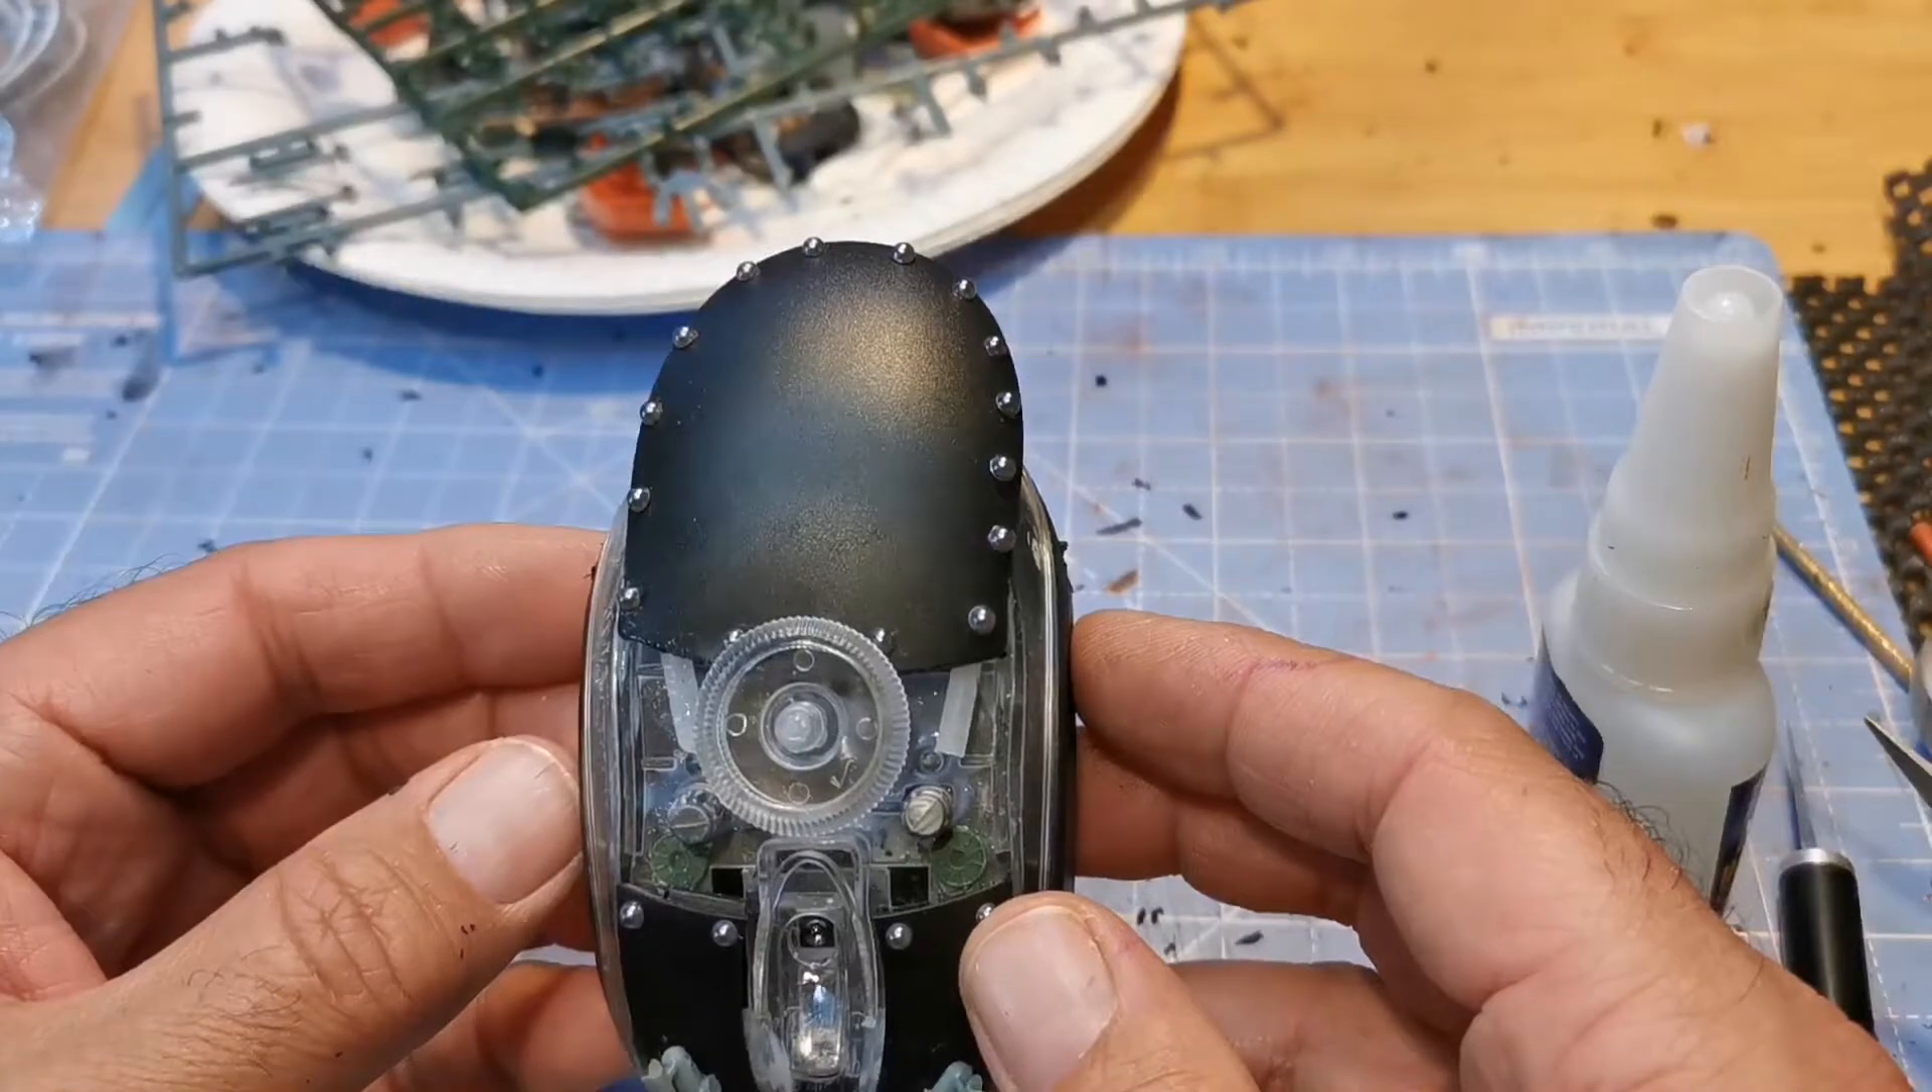I just added some sticky beads all around the edge to make it a little bit more interesting so that's the main bit done now.